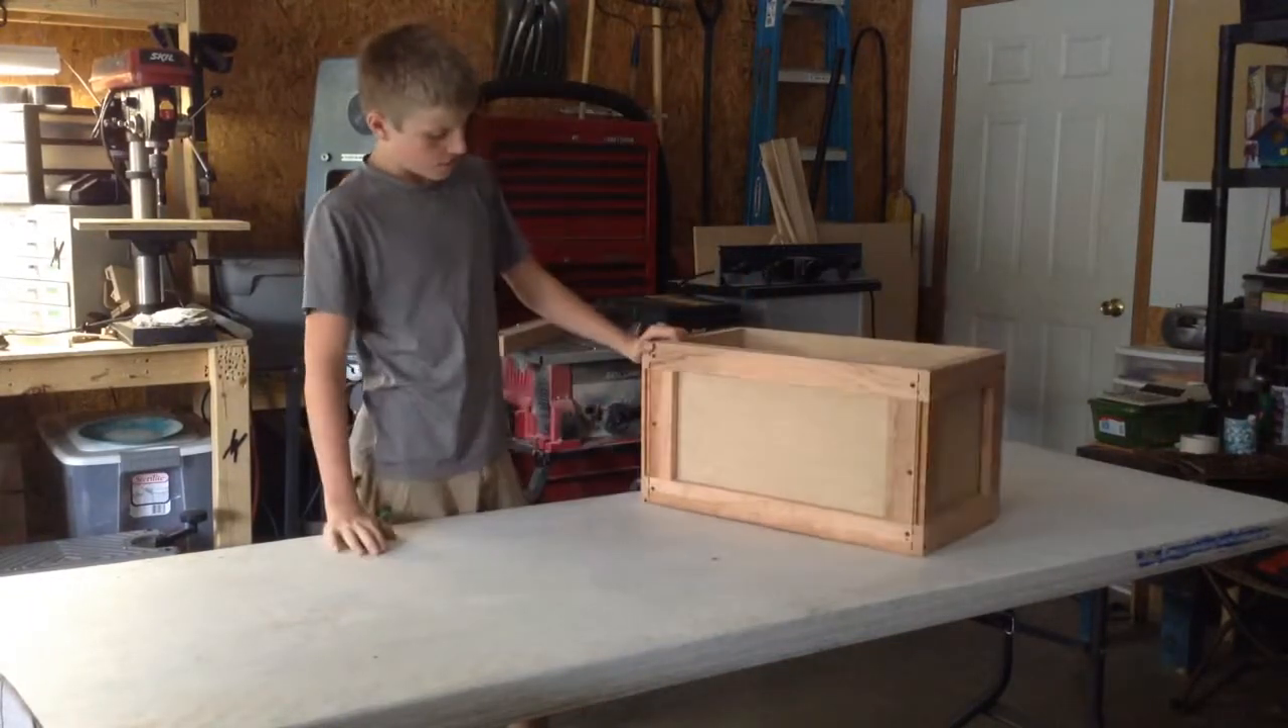So I got the side frames on and everything.